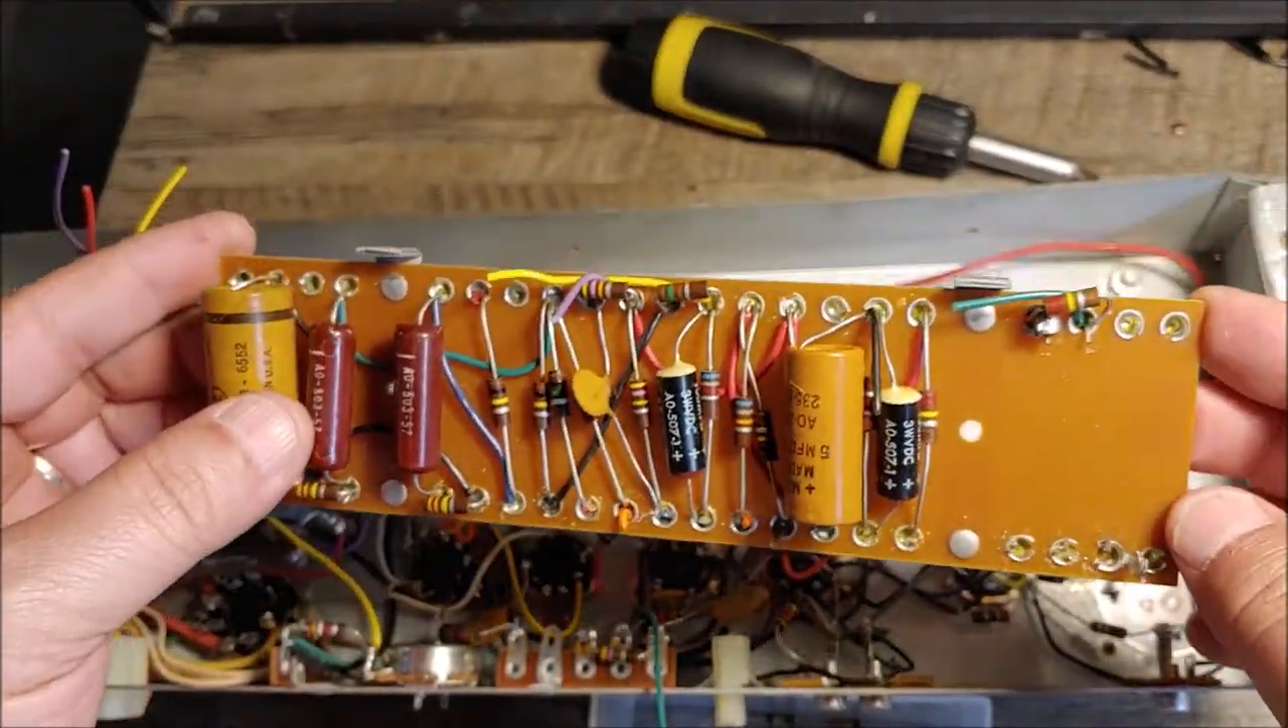Alright I got the board out of there.